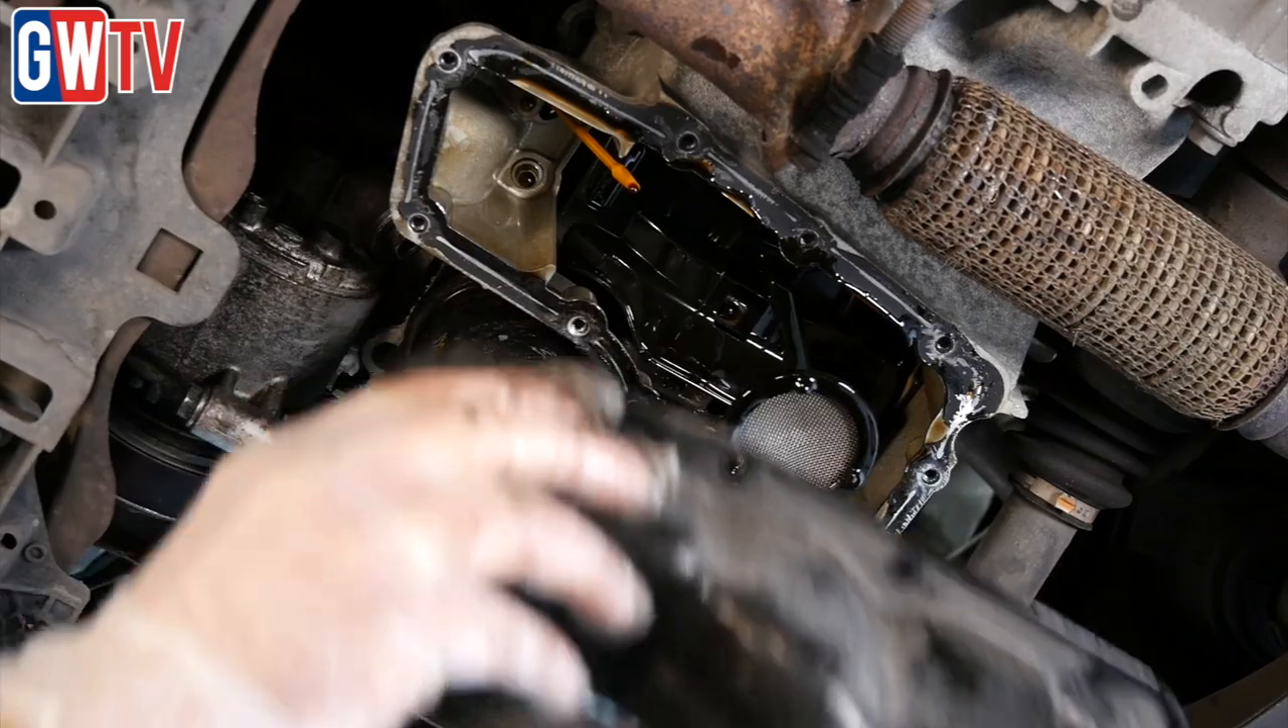So as part of the course we took the sump off and checked the pick up.